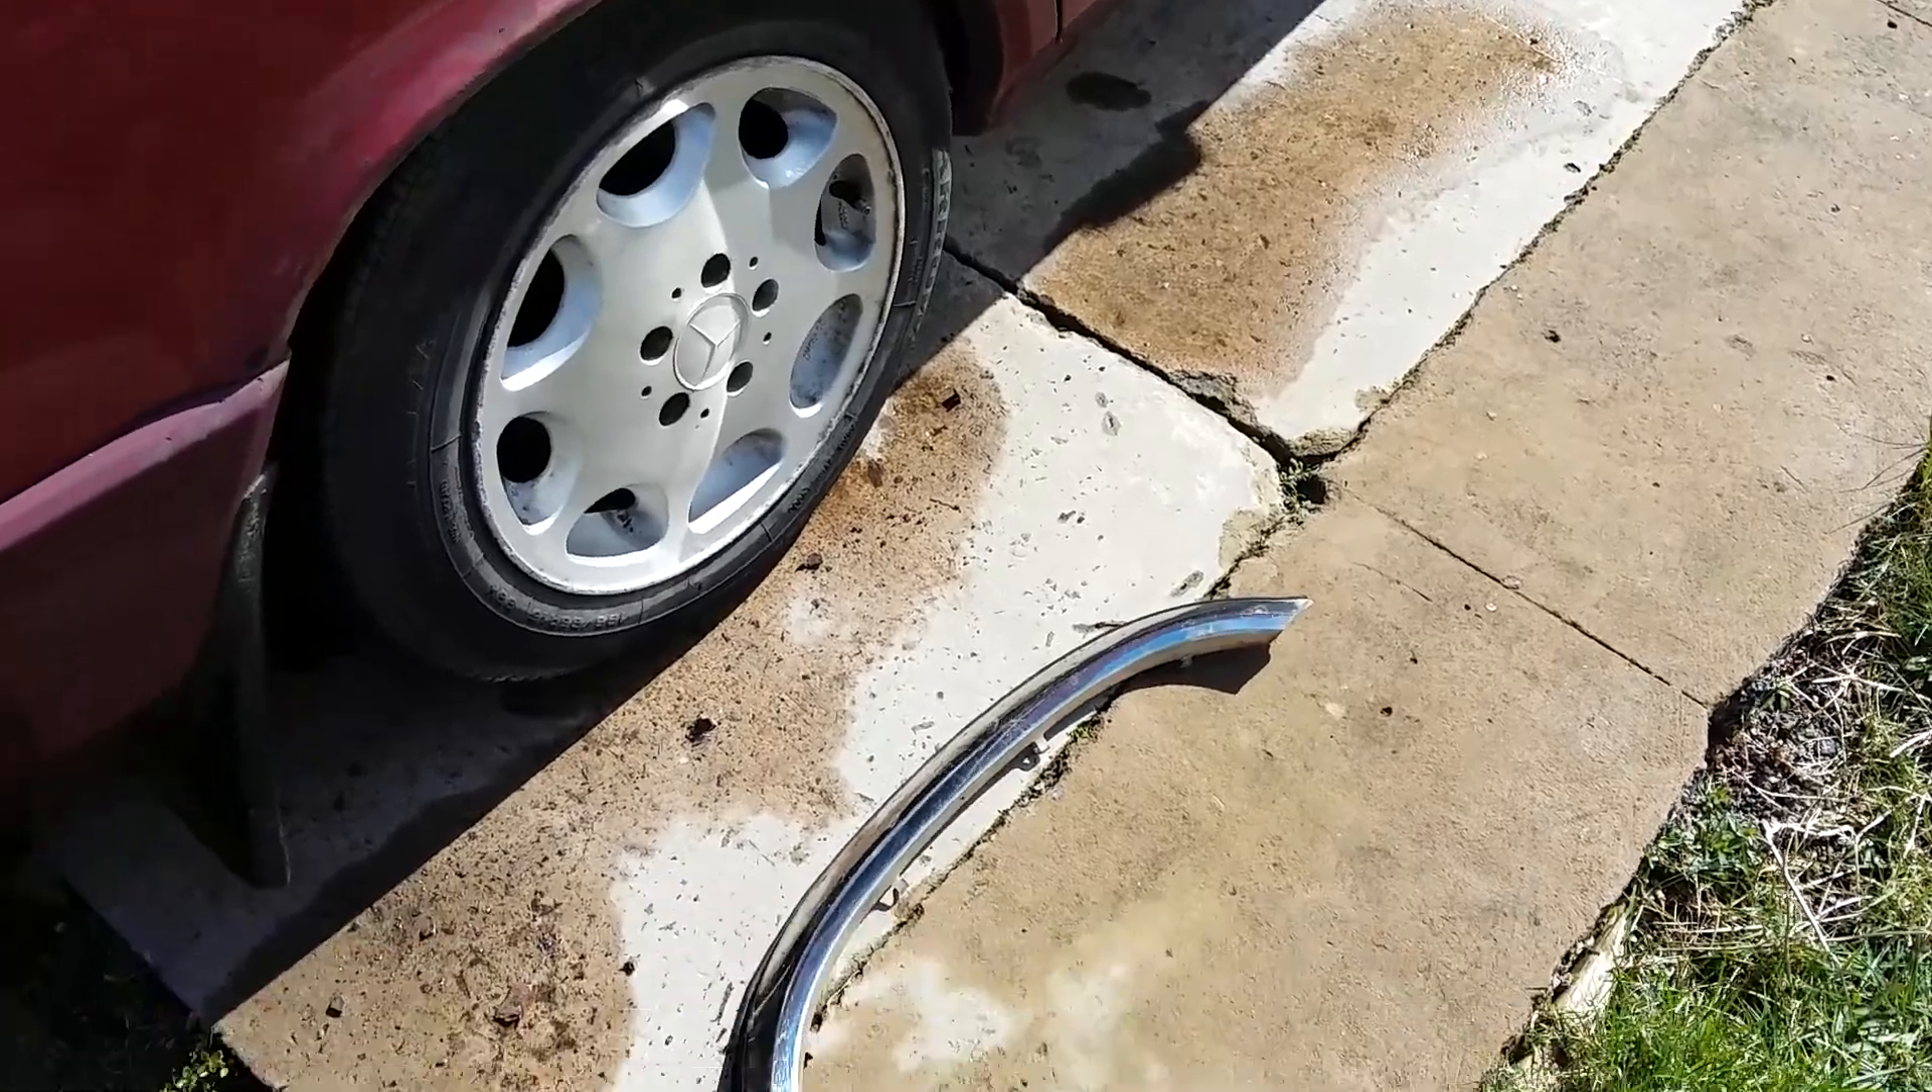So as you can see, I've removed the chrome arch trims.